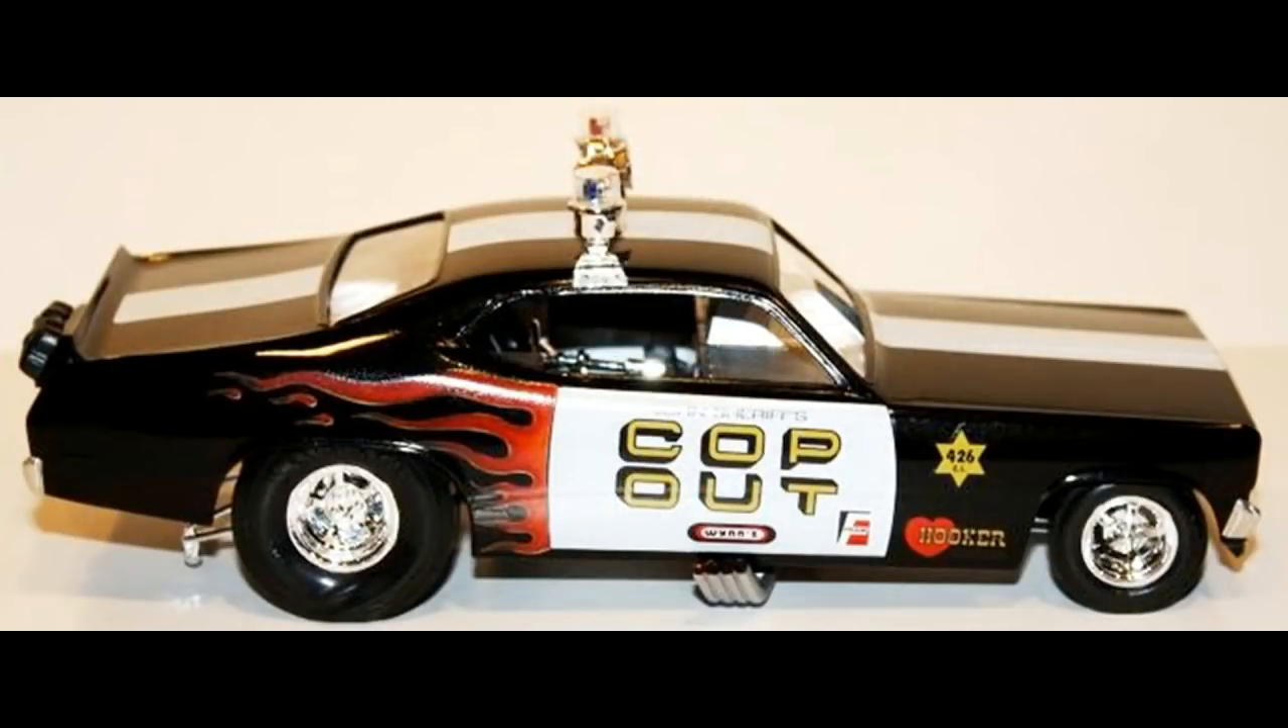Set the body onto the chassis and there you have it, a completed model.